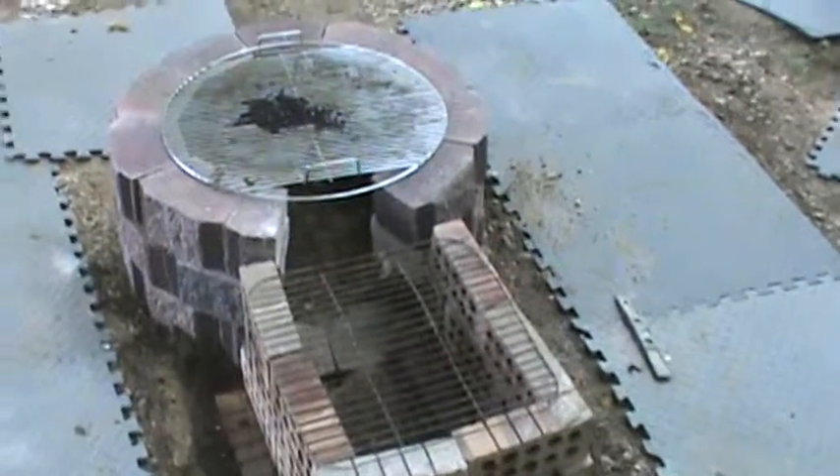I got lucky and found some blocks small enough that this grate would fit on top of them.